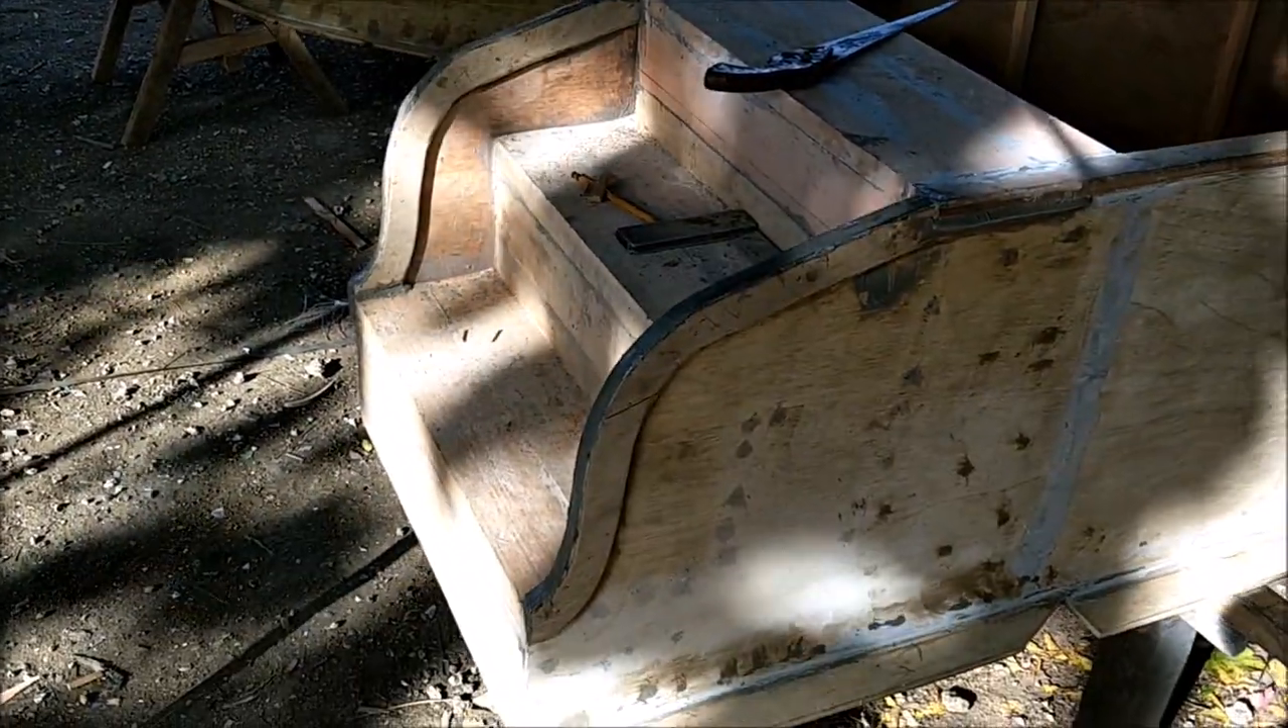So got the trim work done we got the stairs in yesterday.